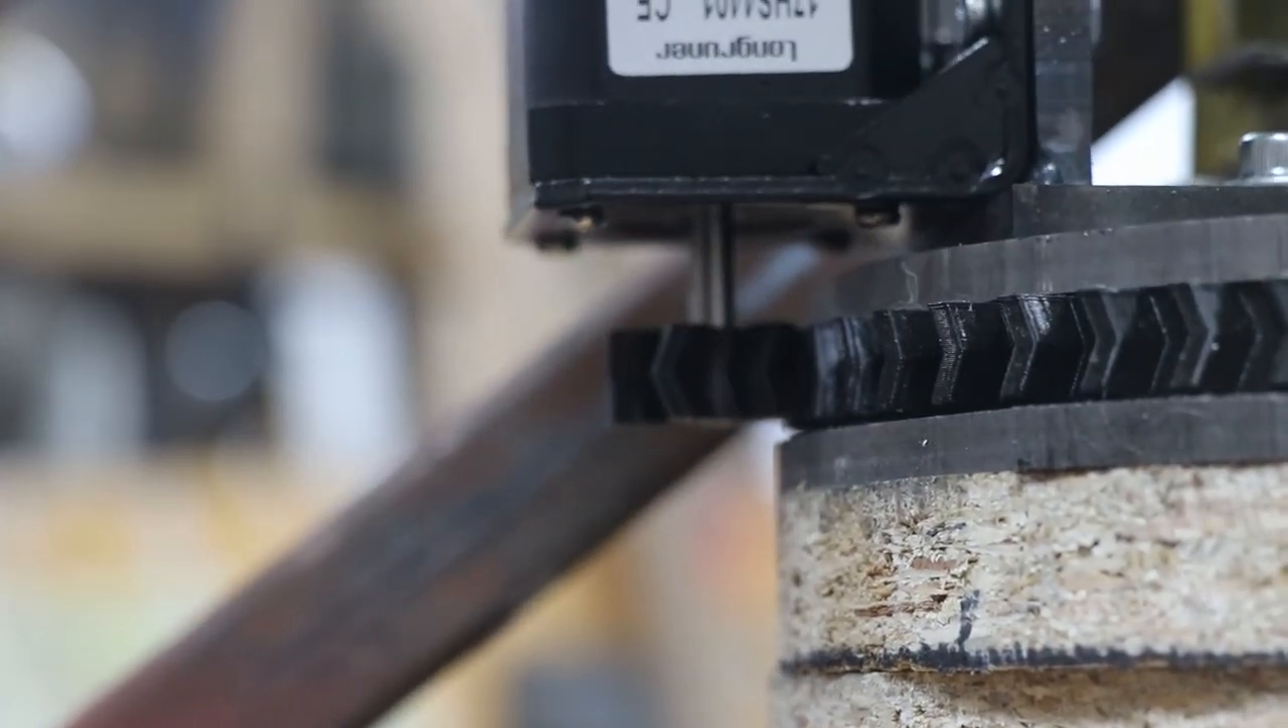Okay there we go motor mounted and we can see we're getting pretty good contact.